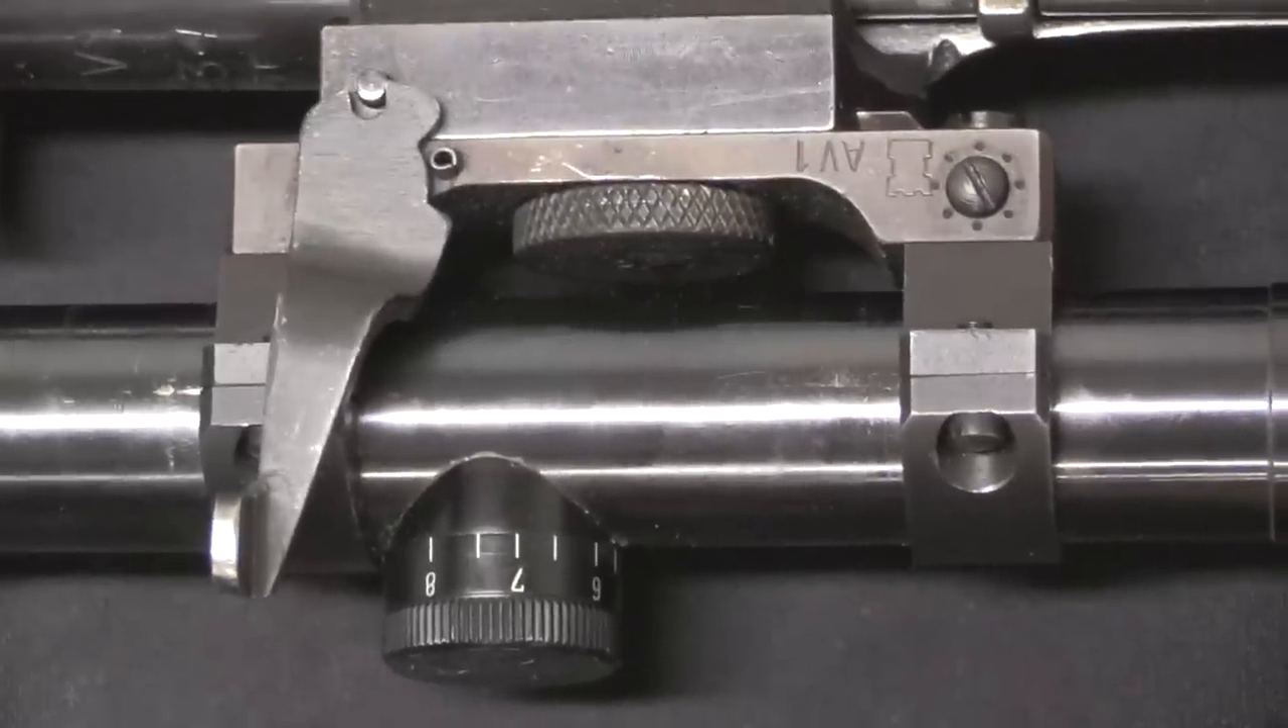And the scope is in place, and quick detachable as well.